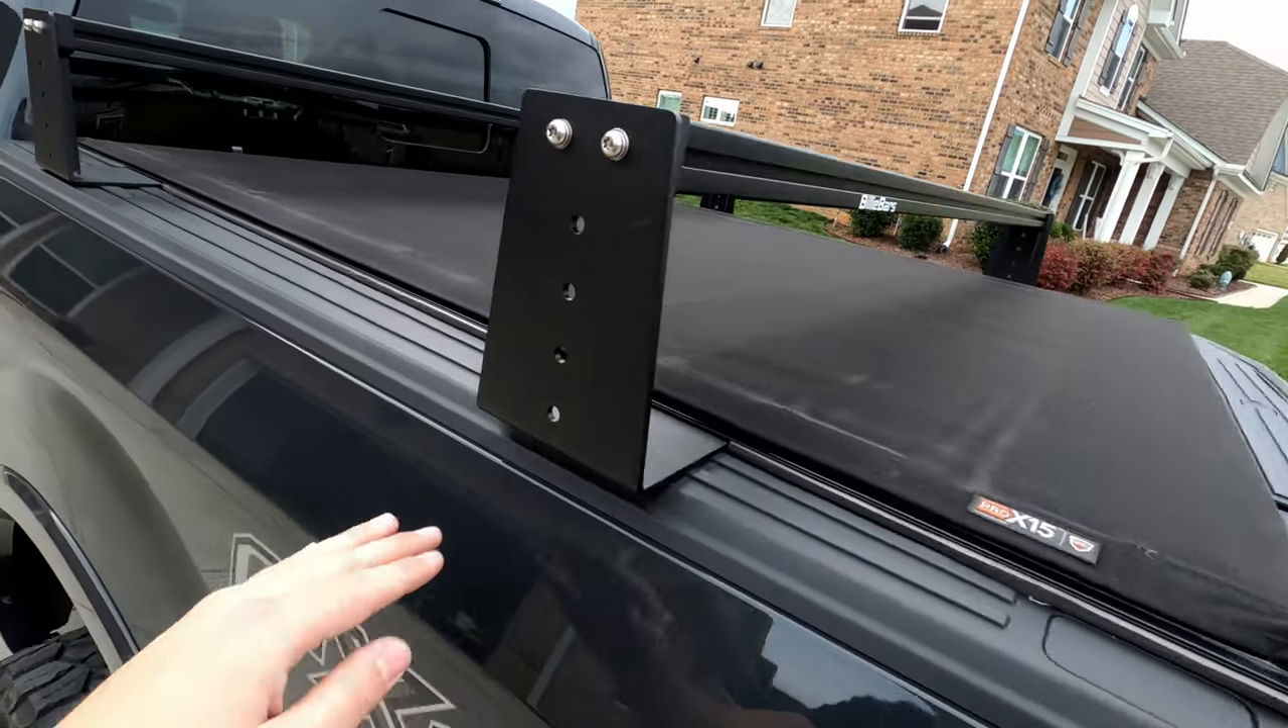The billy bars are installed they're secured solid the tunnel cover is back on.